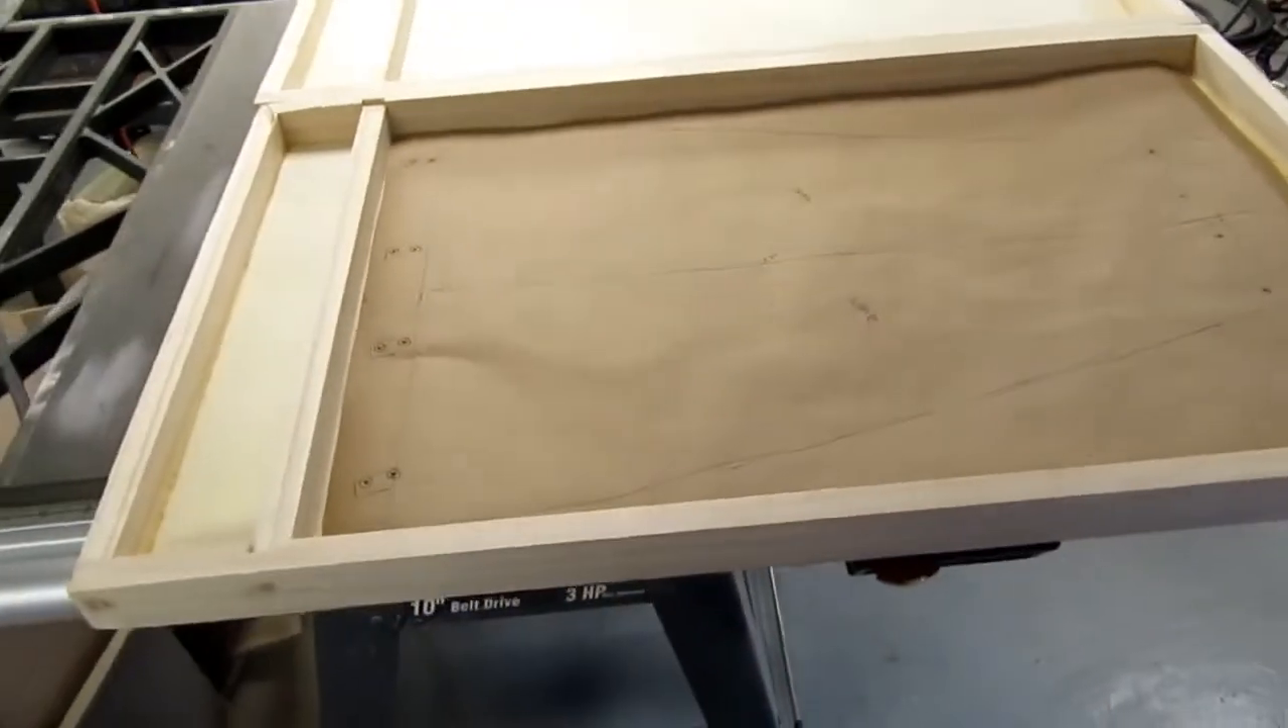Now I've got my template cut out and guess what it lays in there real nice.